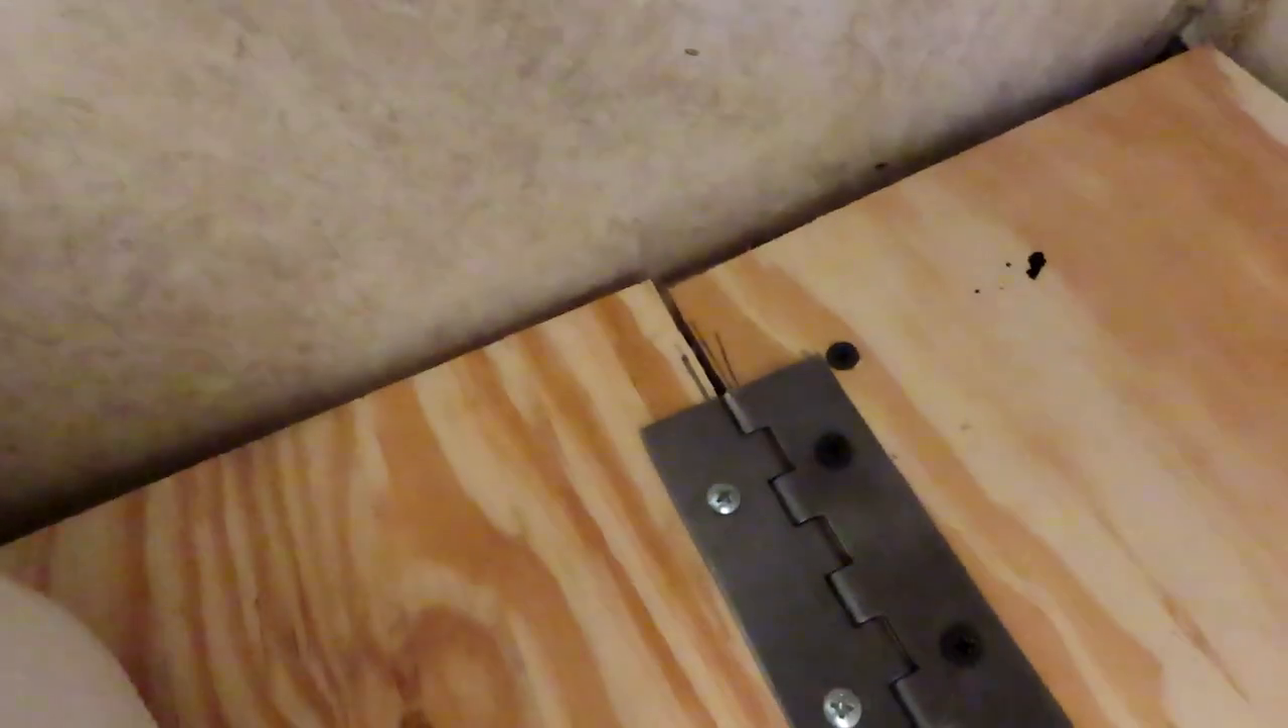I made sure the plywood is uh right butted up so as you can see on the end there's not much space between there.